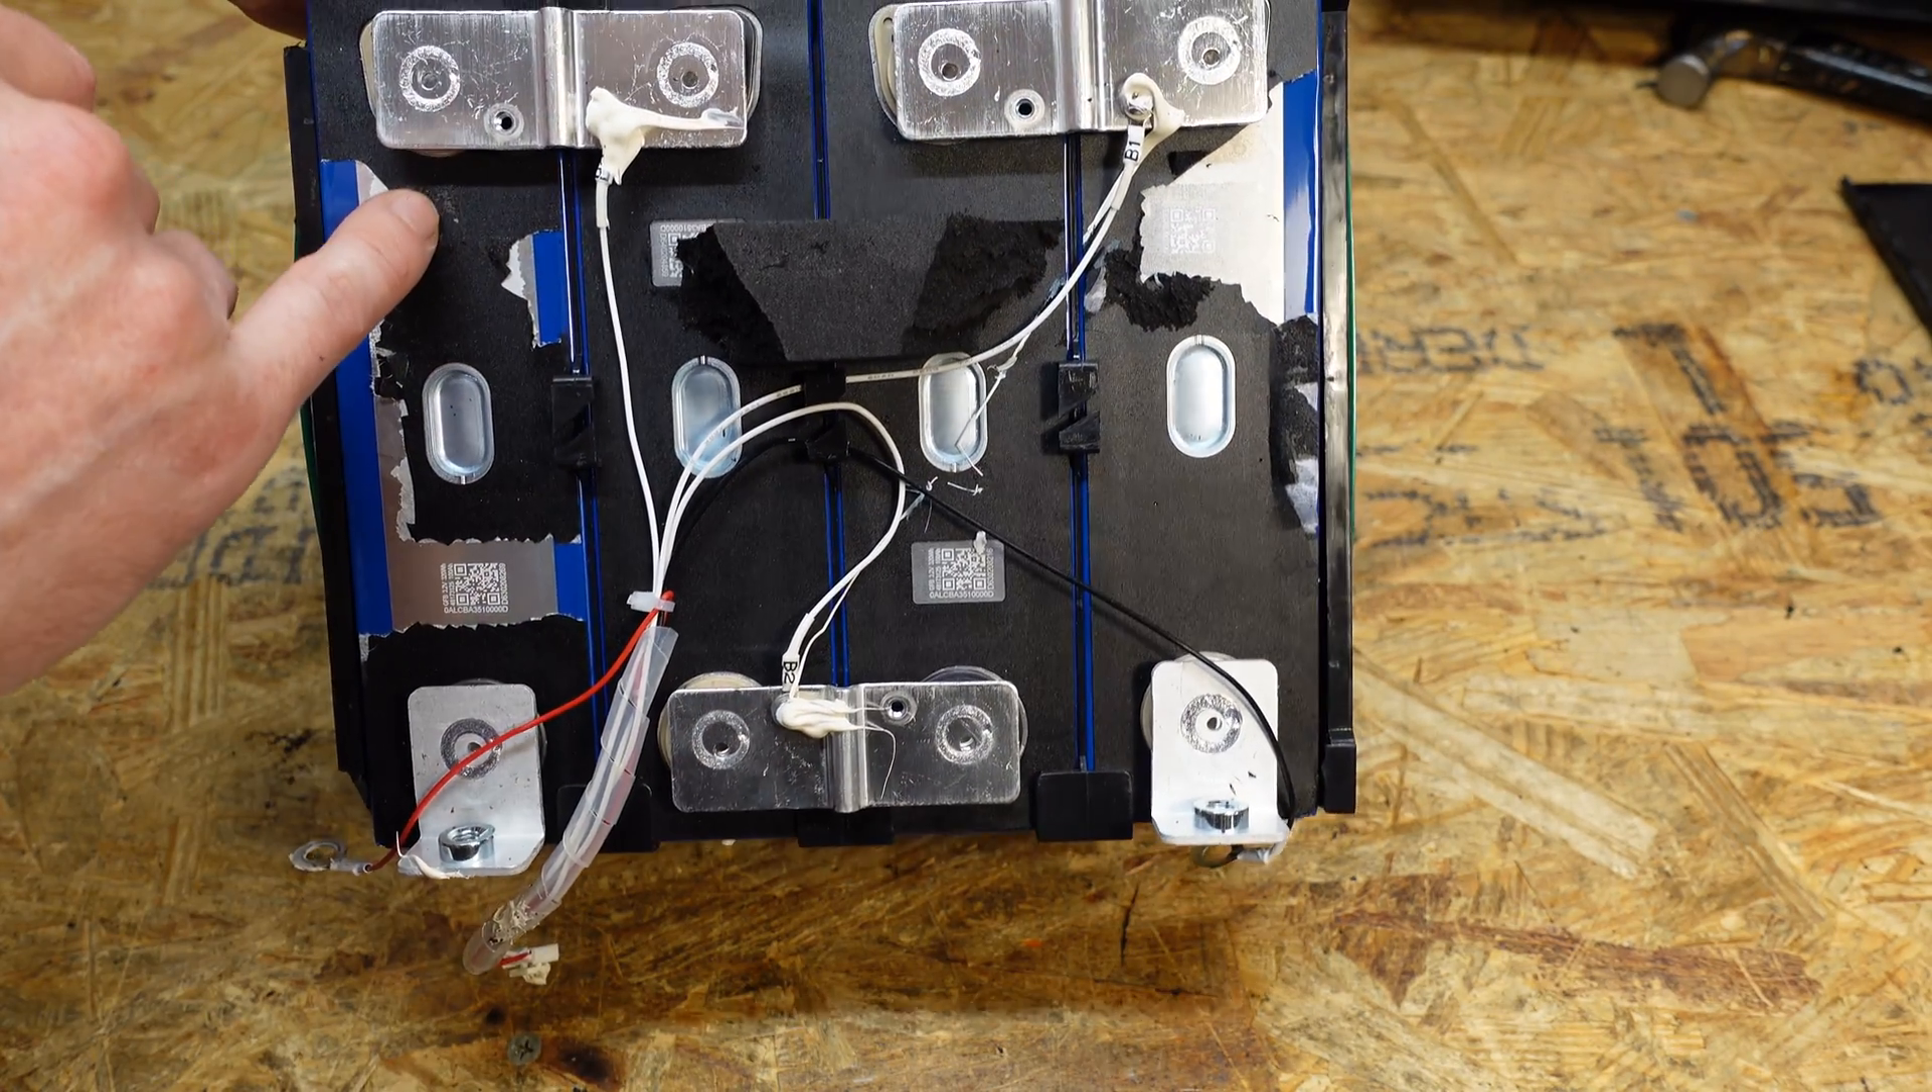We do have aluminum bus bars laser welded in place. Laser welds look good as usual.